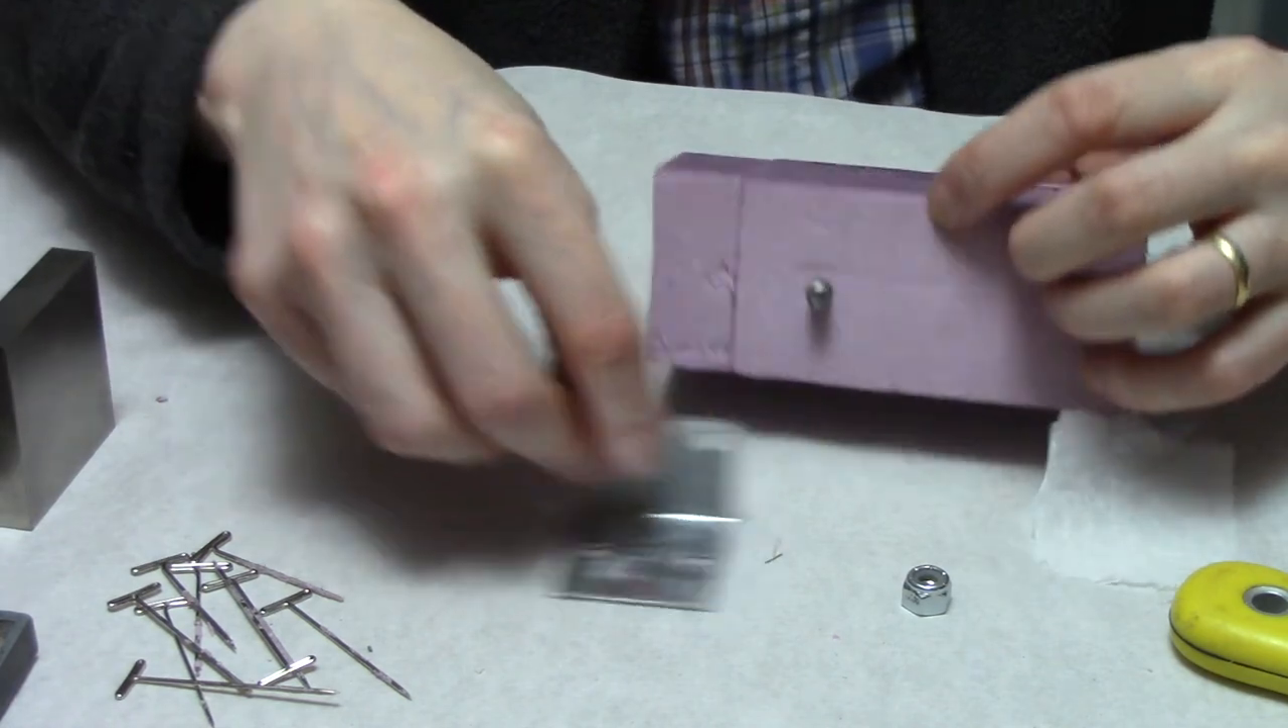So, as you can see, I just drilled an eighth inch hole and then screwed in to the side the bolt.